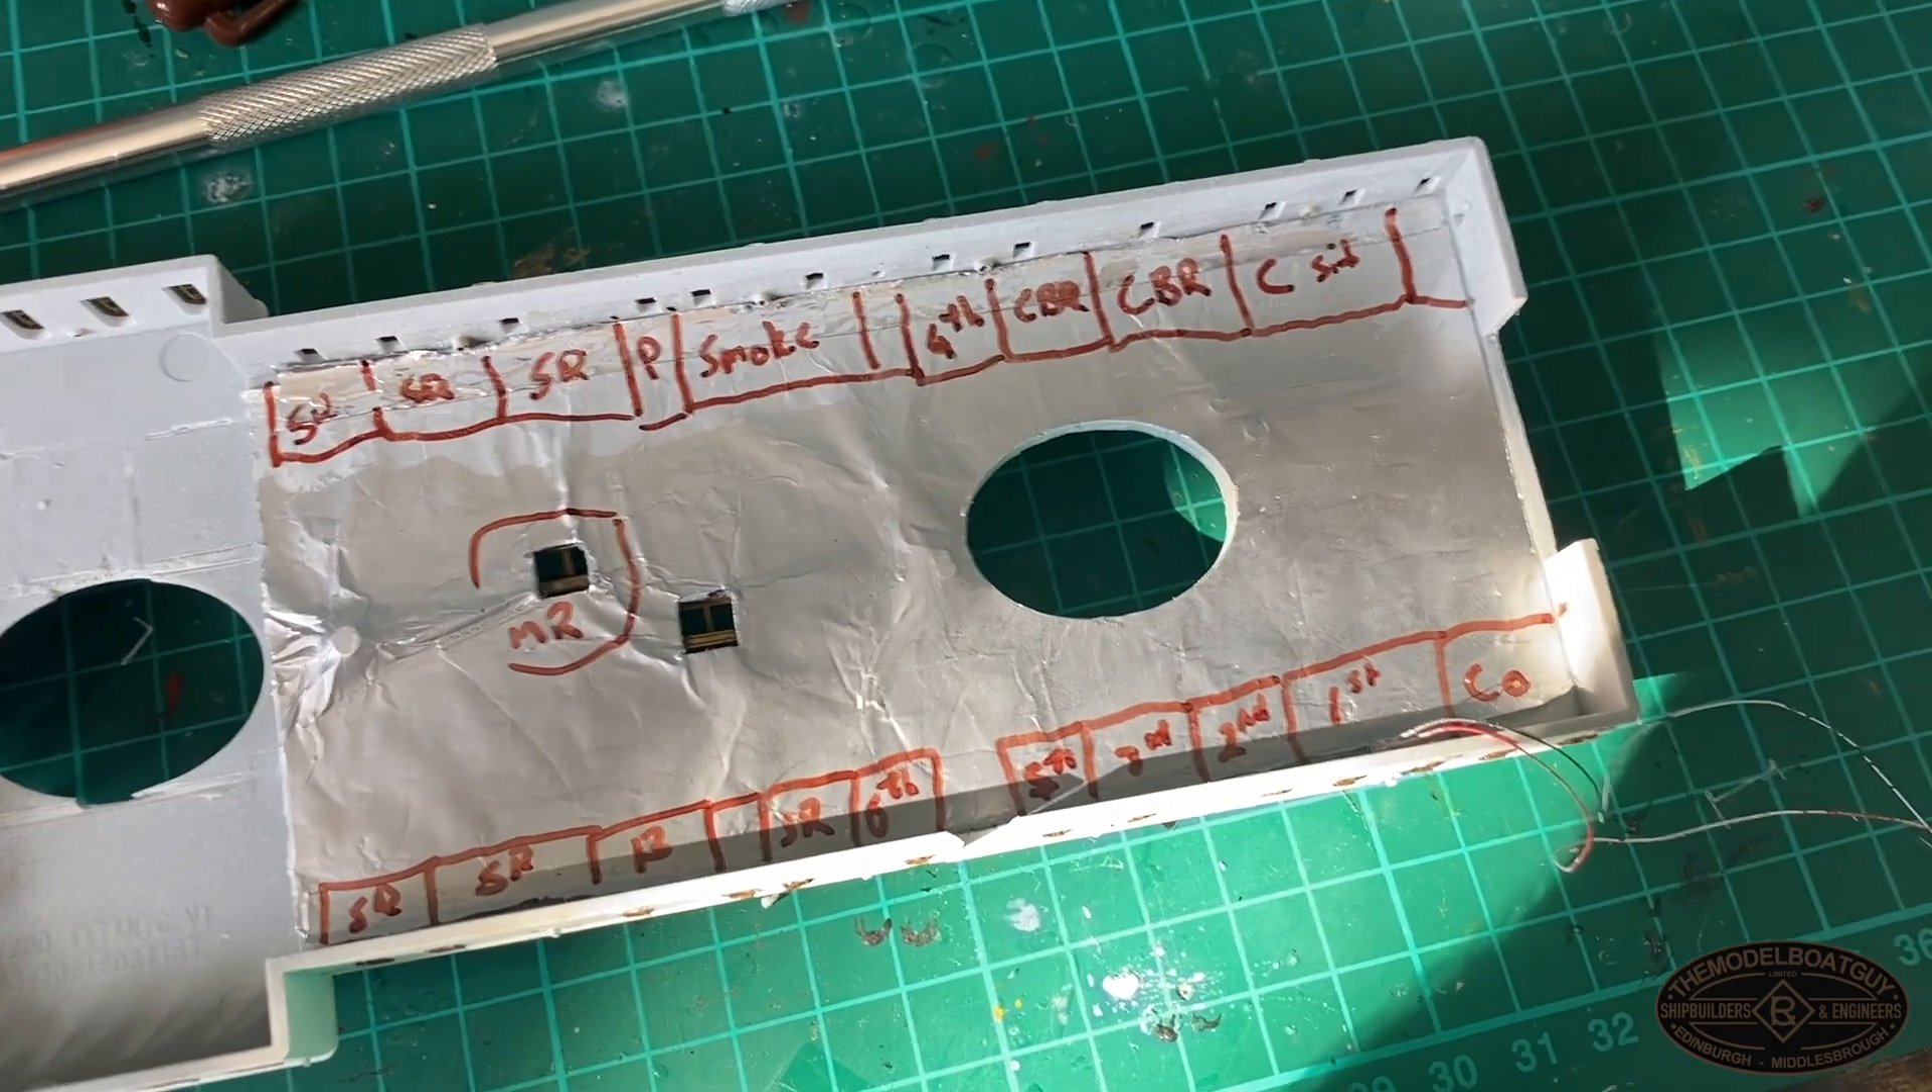So, as you can see, I've now added foil for light-proofing purposes.